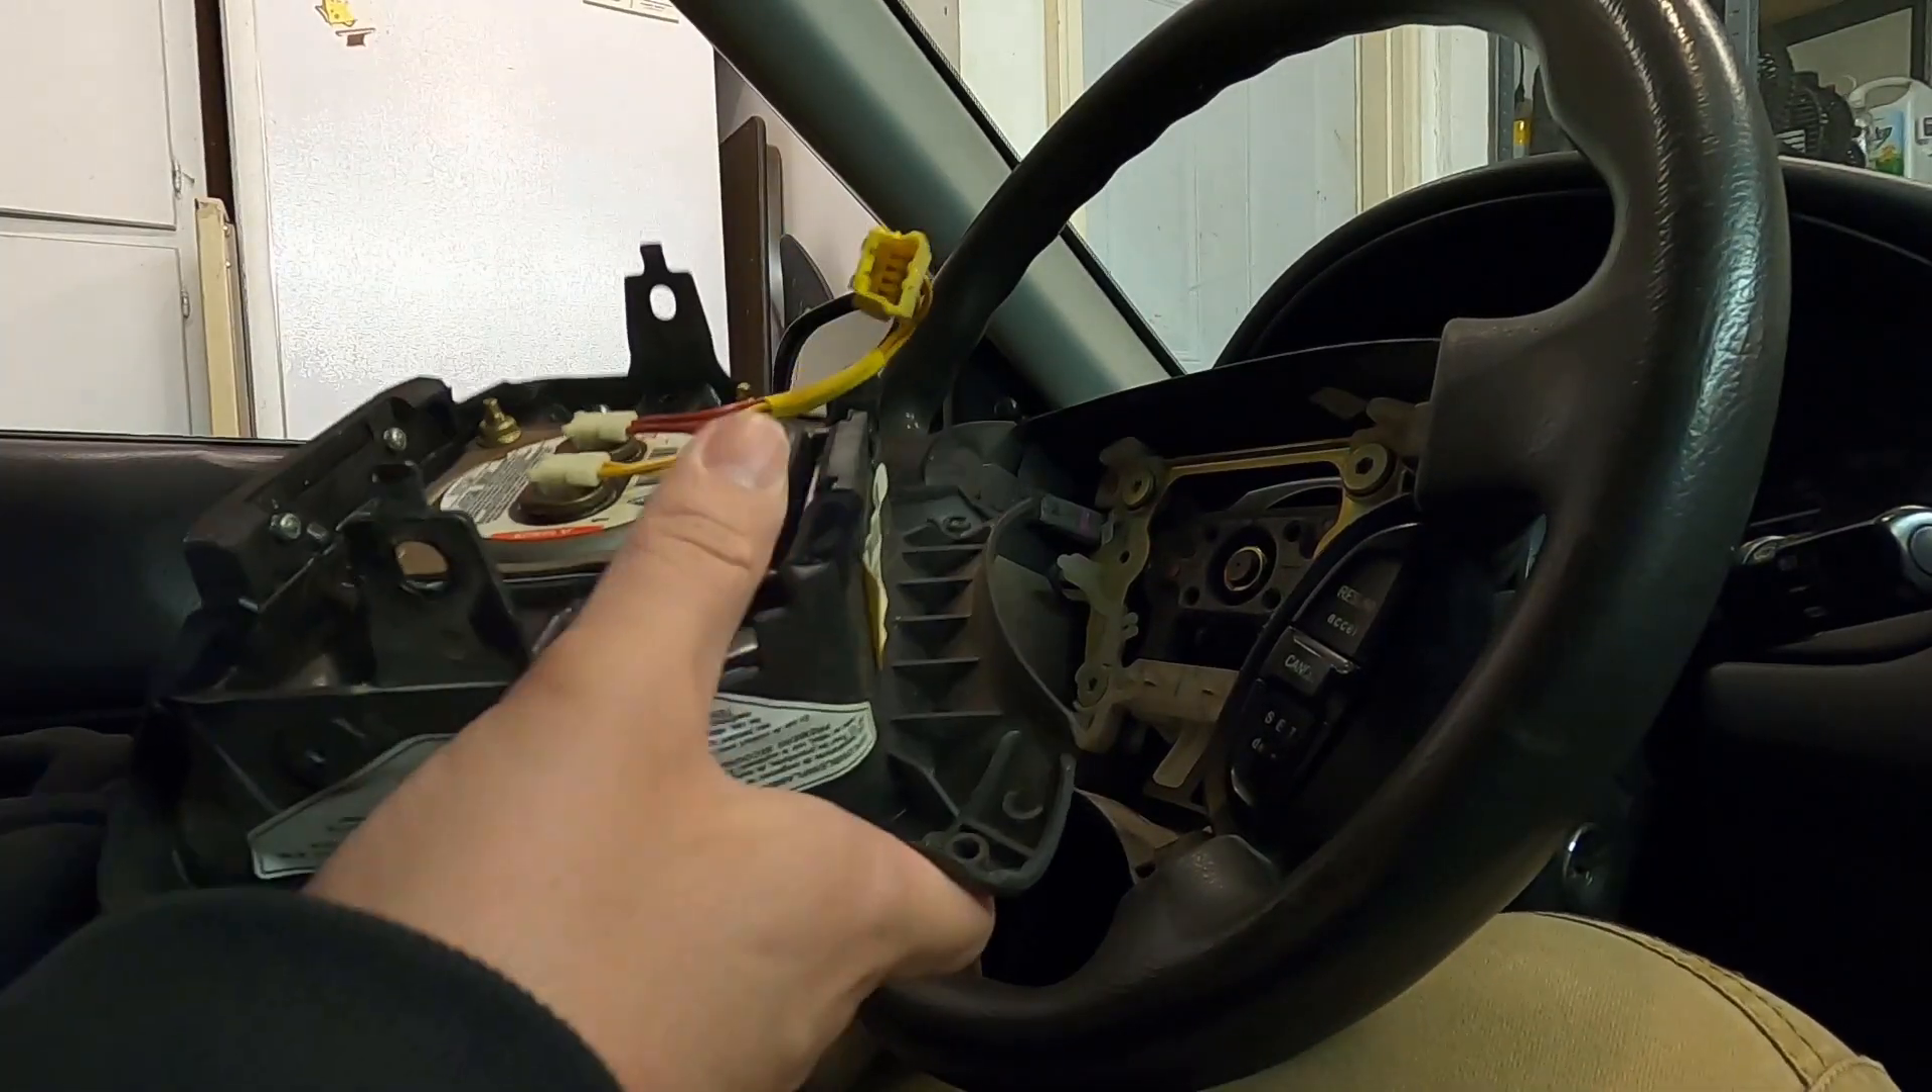All I've got left to do is put the airbag in.